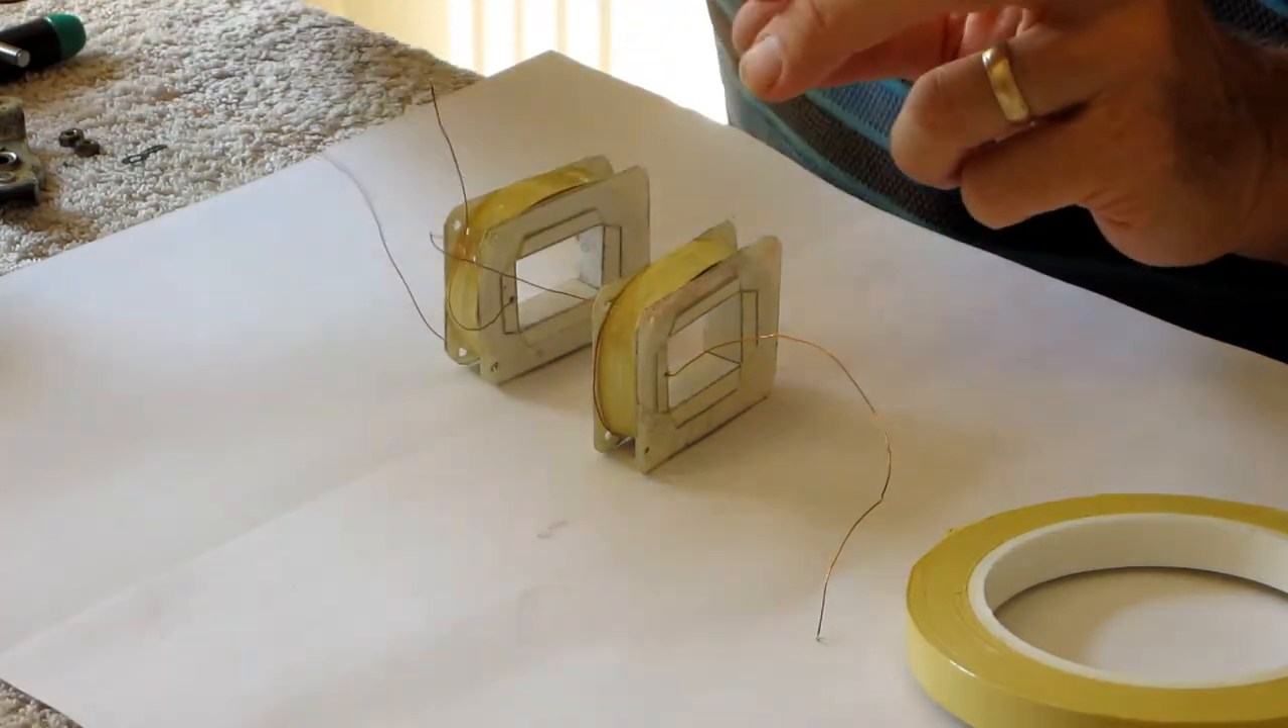So that's the two coils wrapped in this special electrical tape.